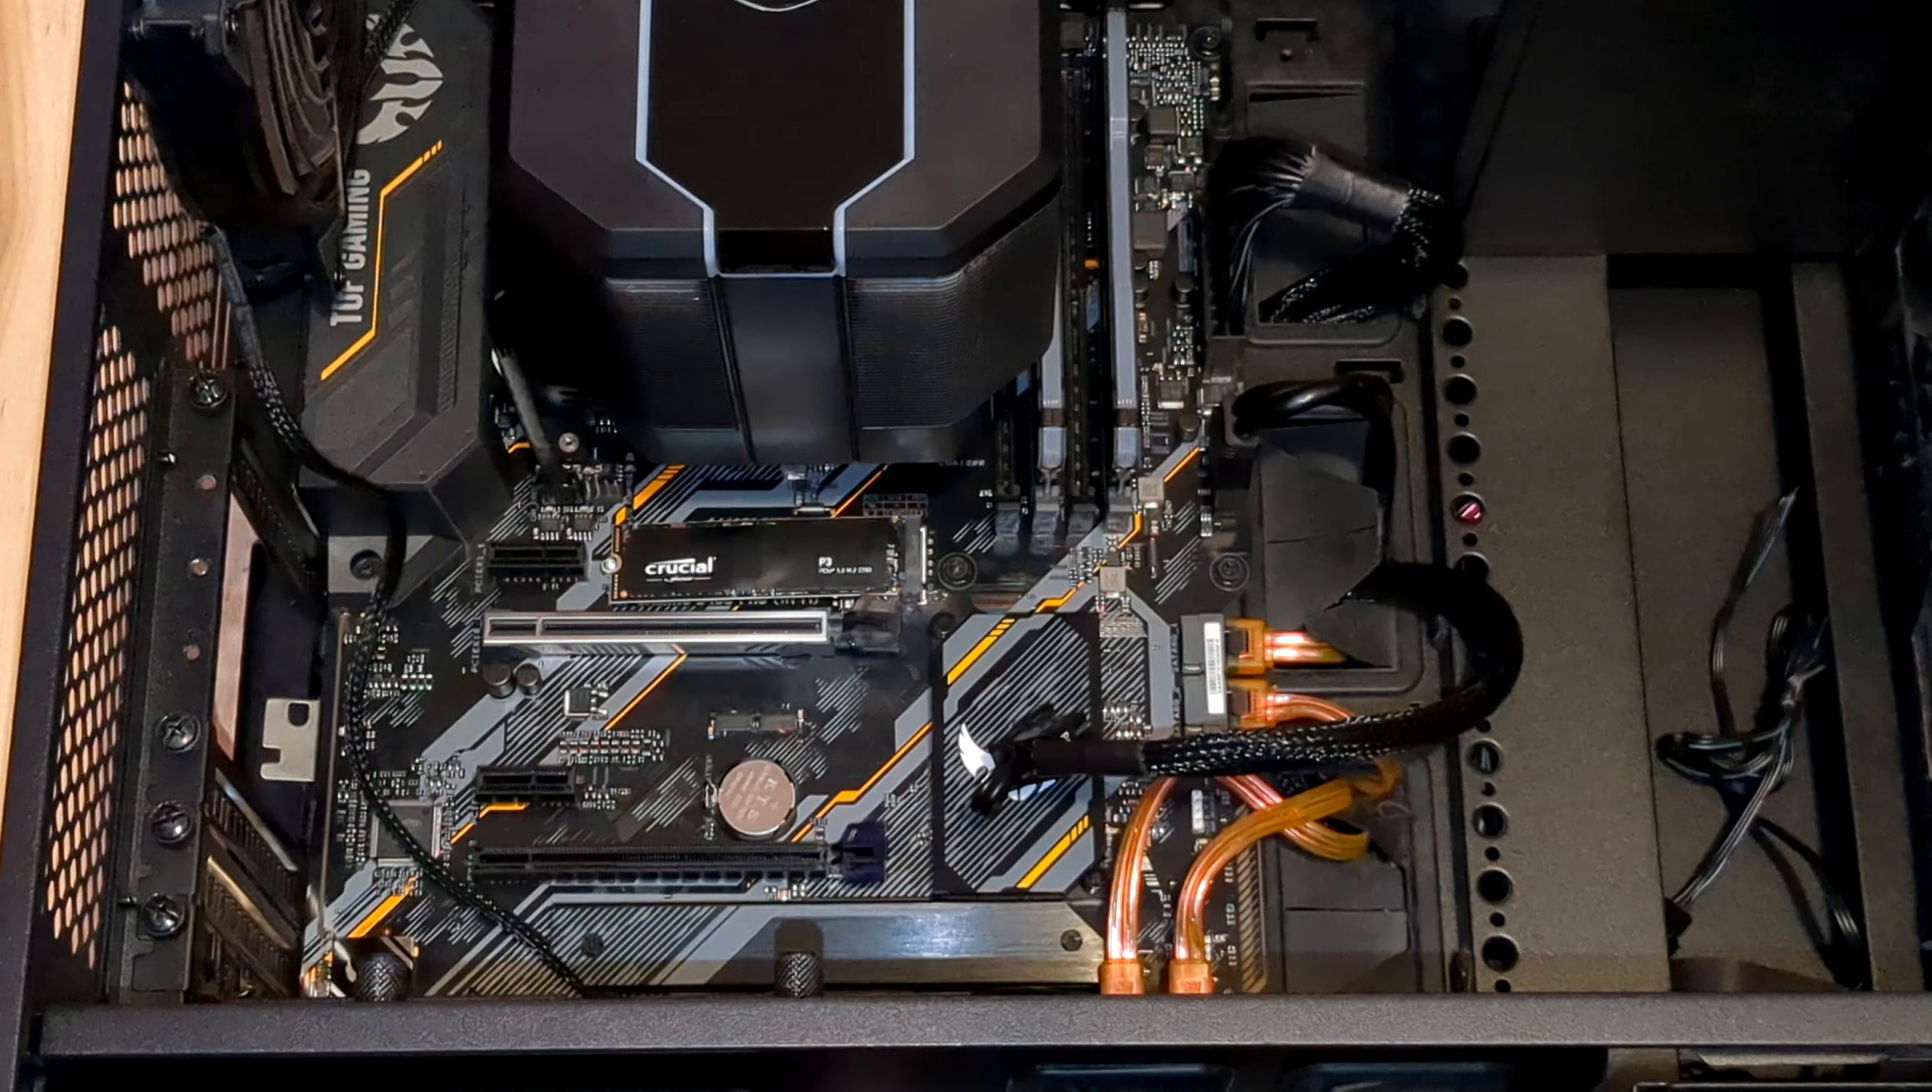The M .2 drive has successfully been installed.